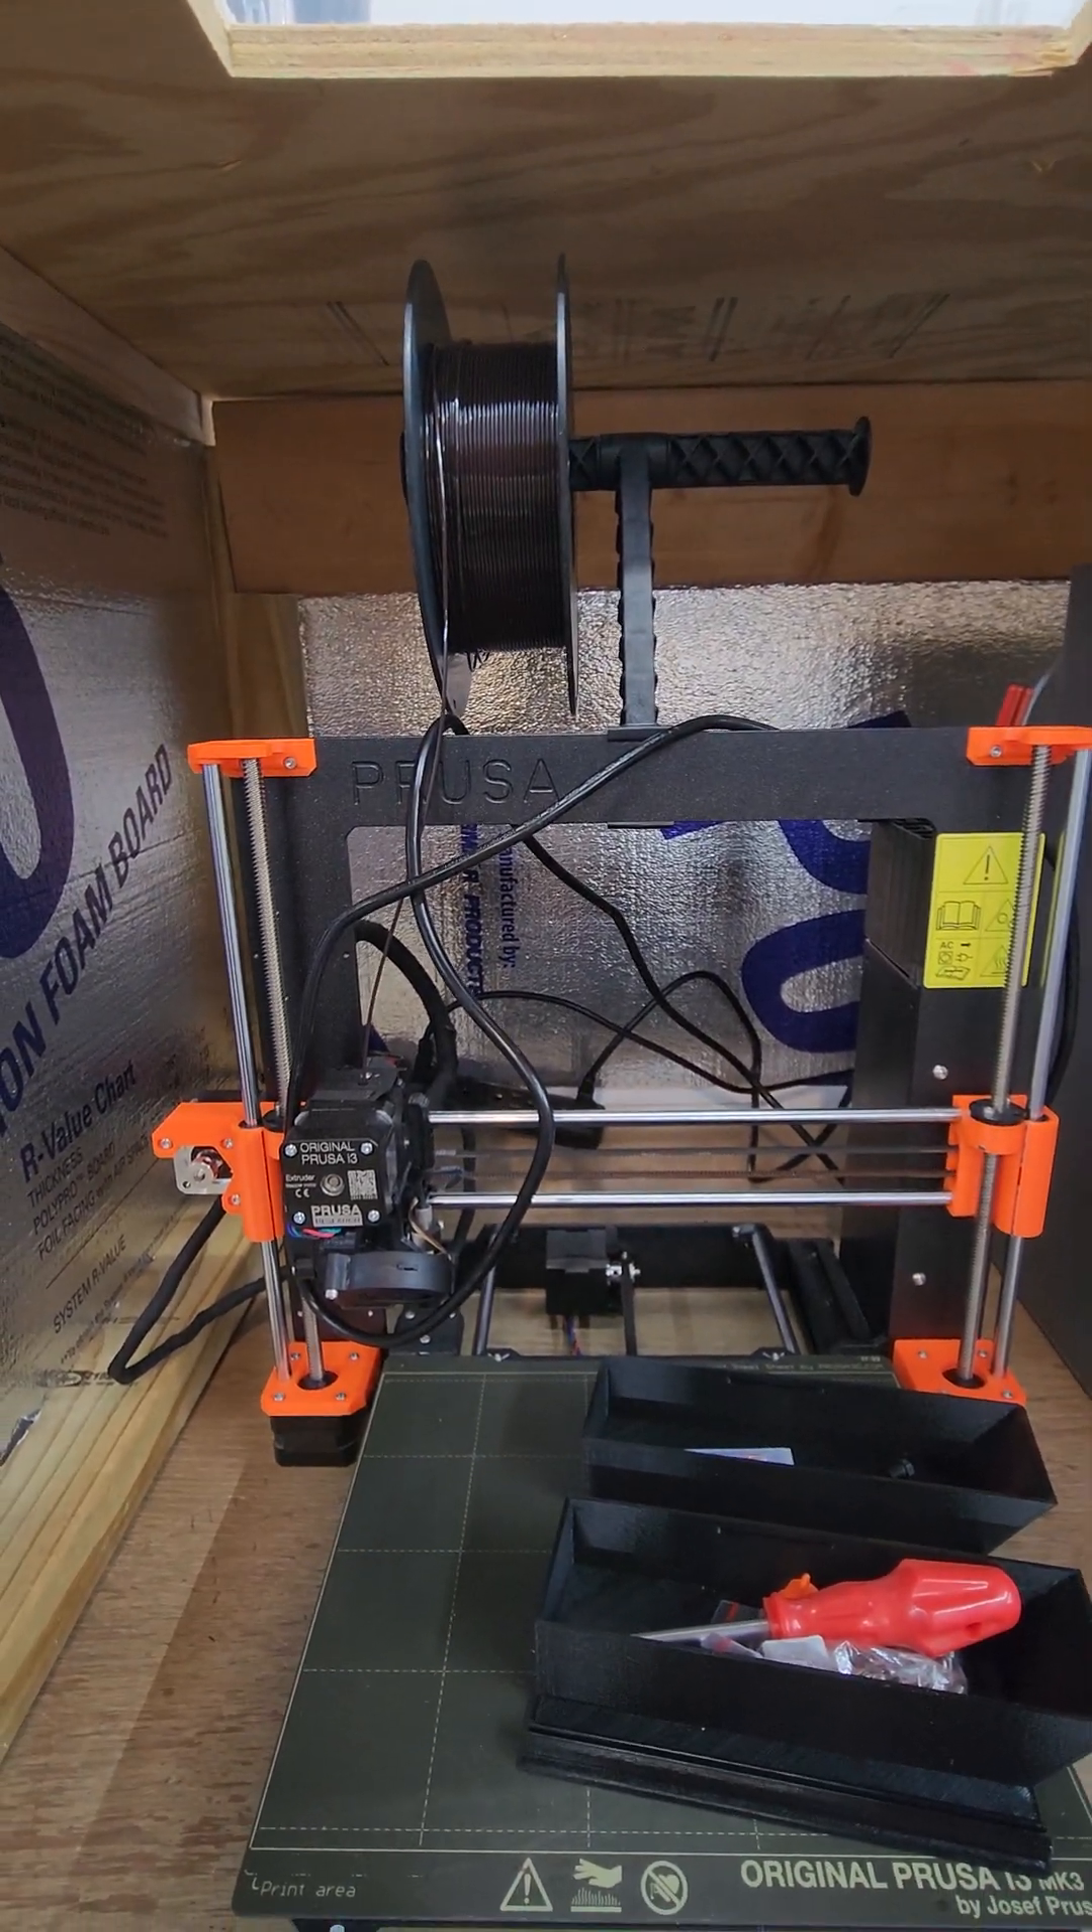I actually ended up with enough clearance uh for the prusa to keep its spools.